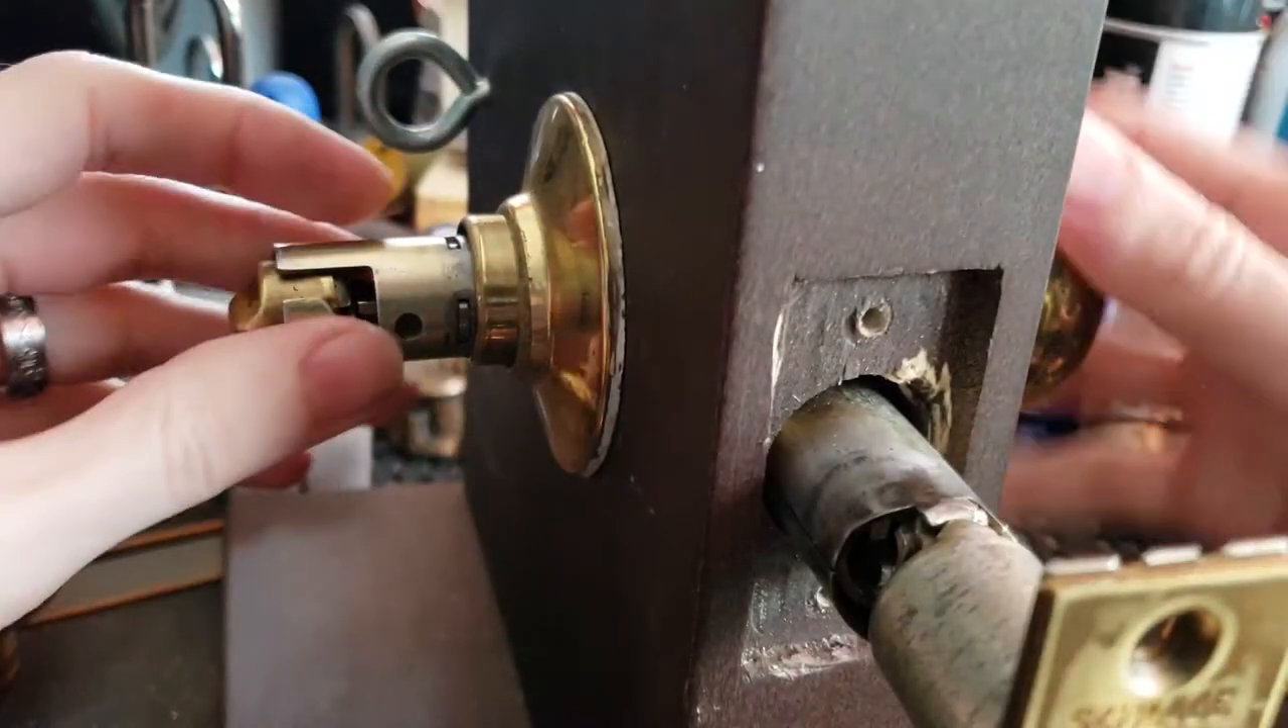So there we have the inside knob taken off.